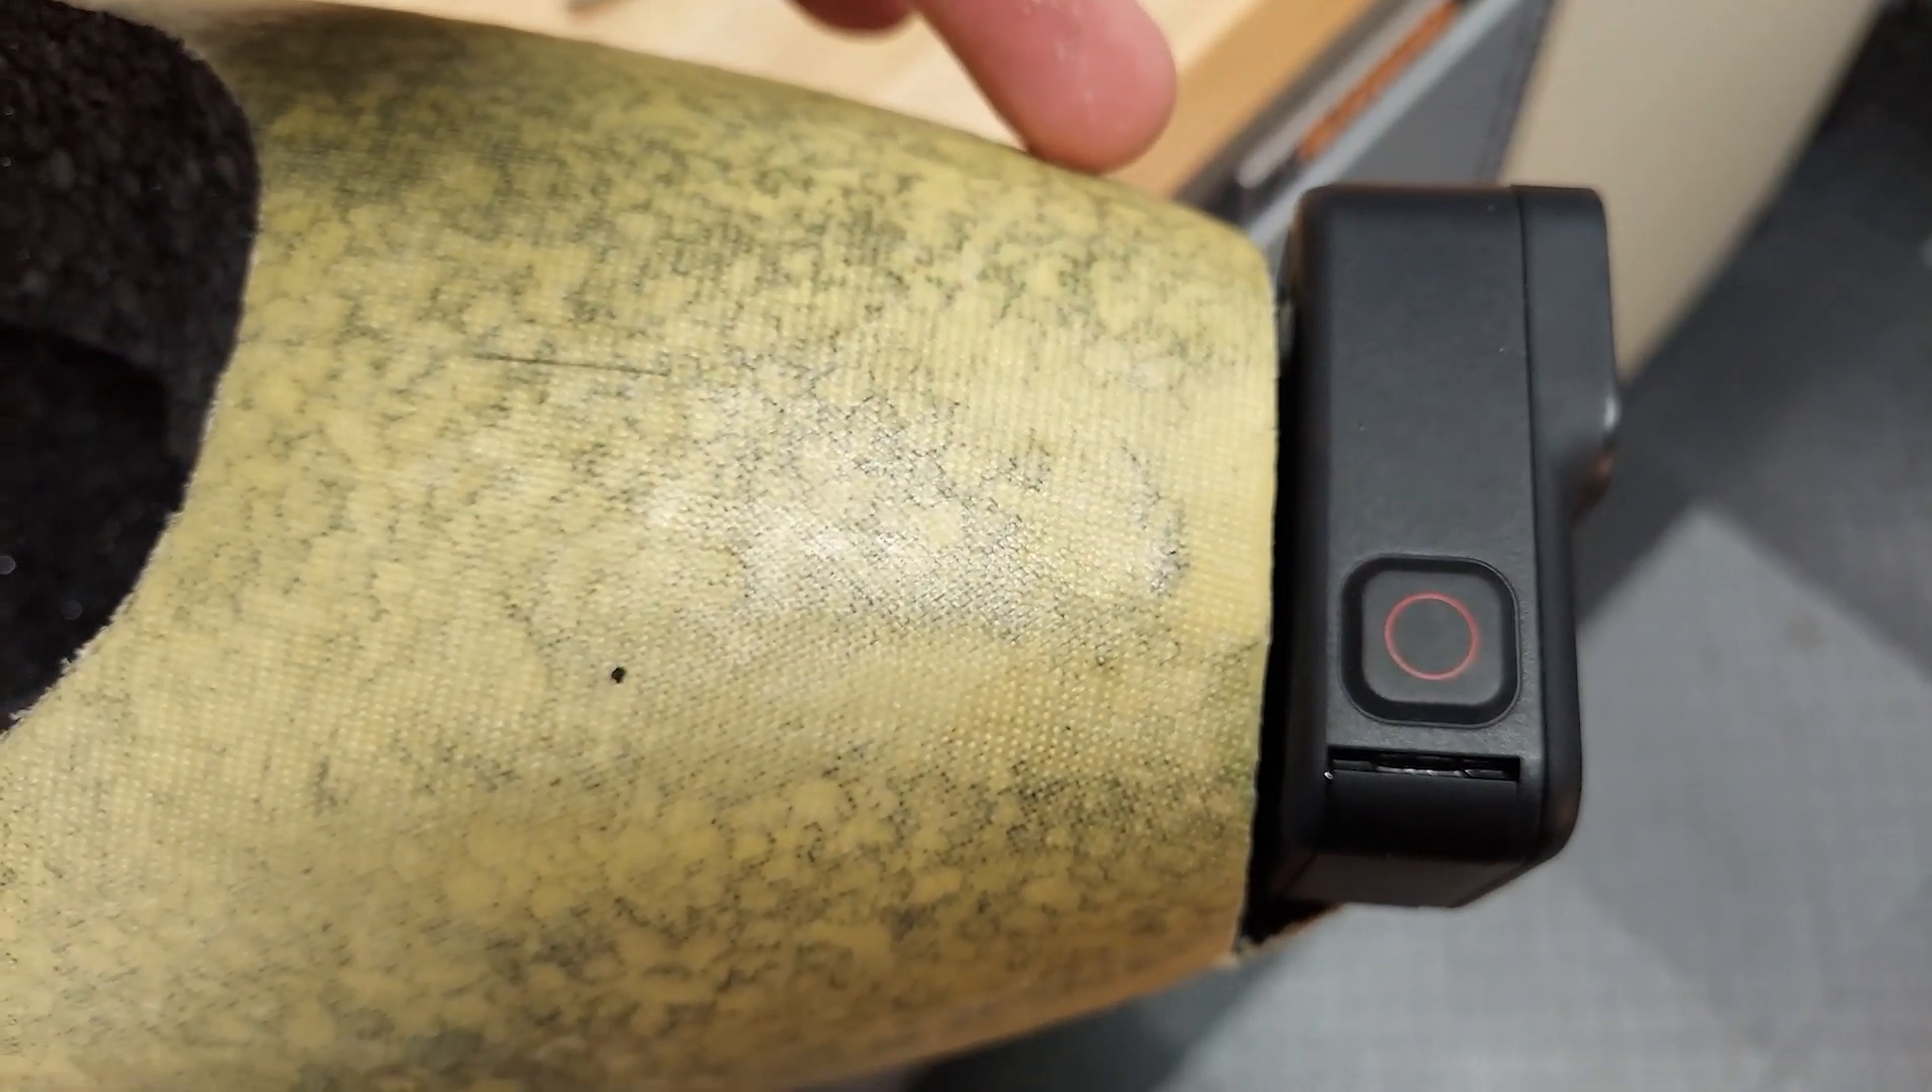You can also see that the camera um sticks out right here from the profile of the fuselage.